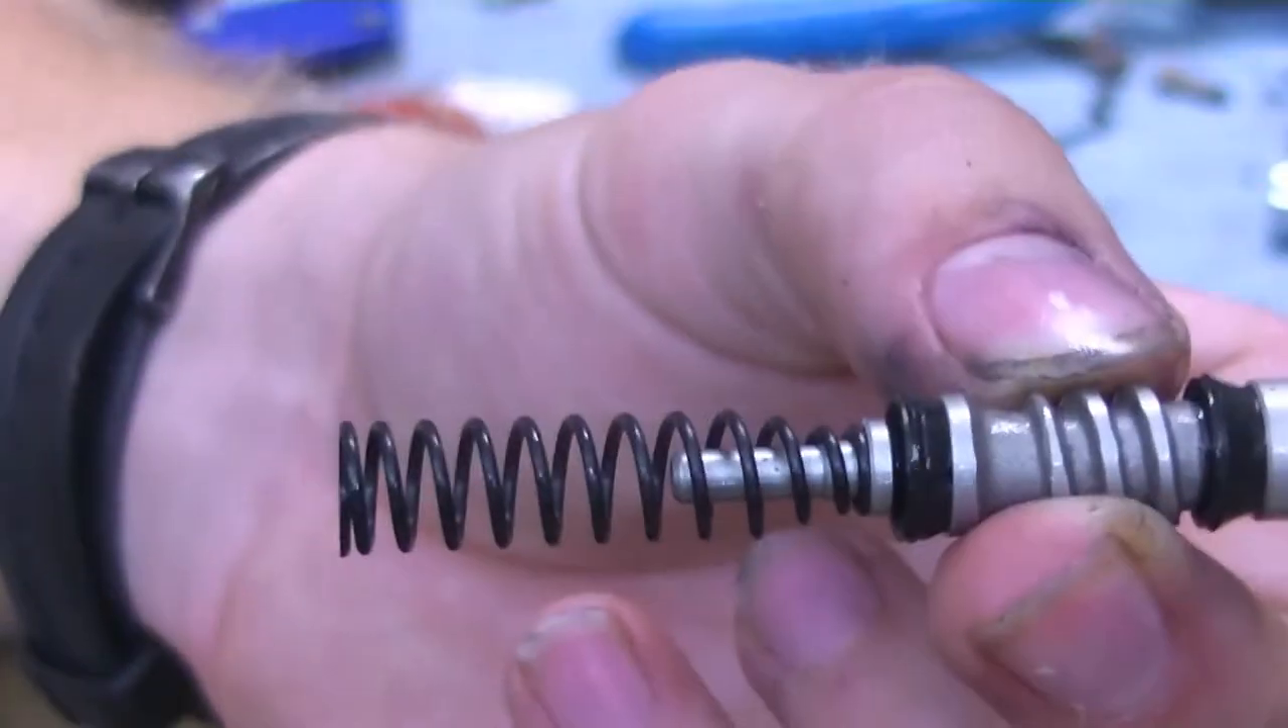All right, so we got both those new seals put on there and we're going to take the new spring and set it inside like that and this whole assembly is ready to slide back in.